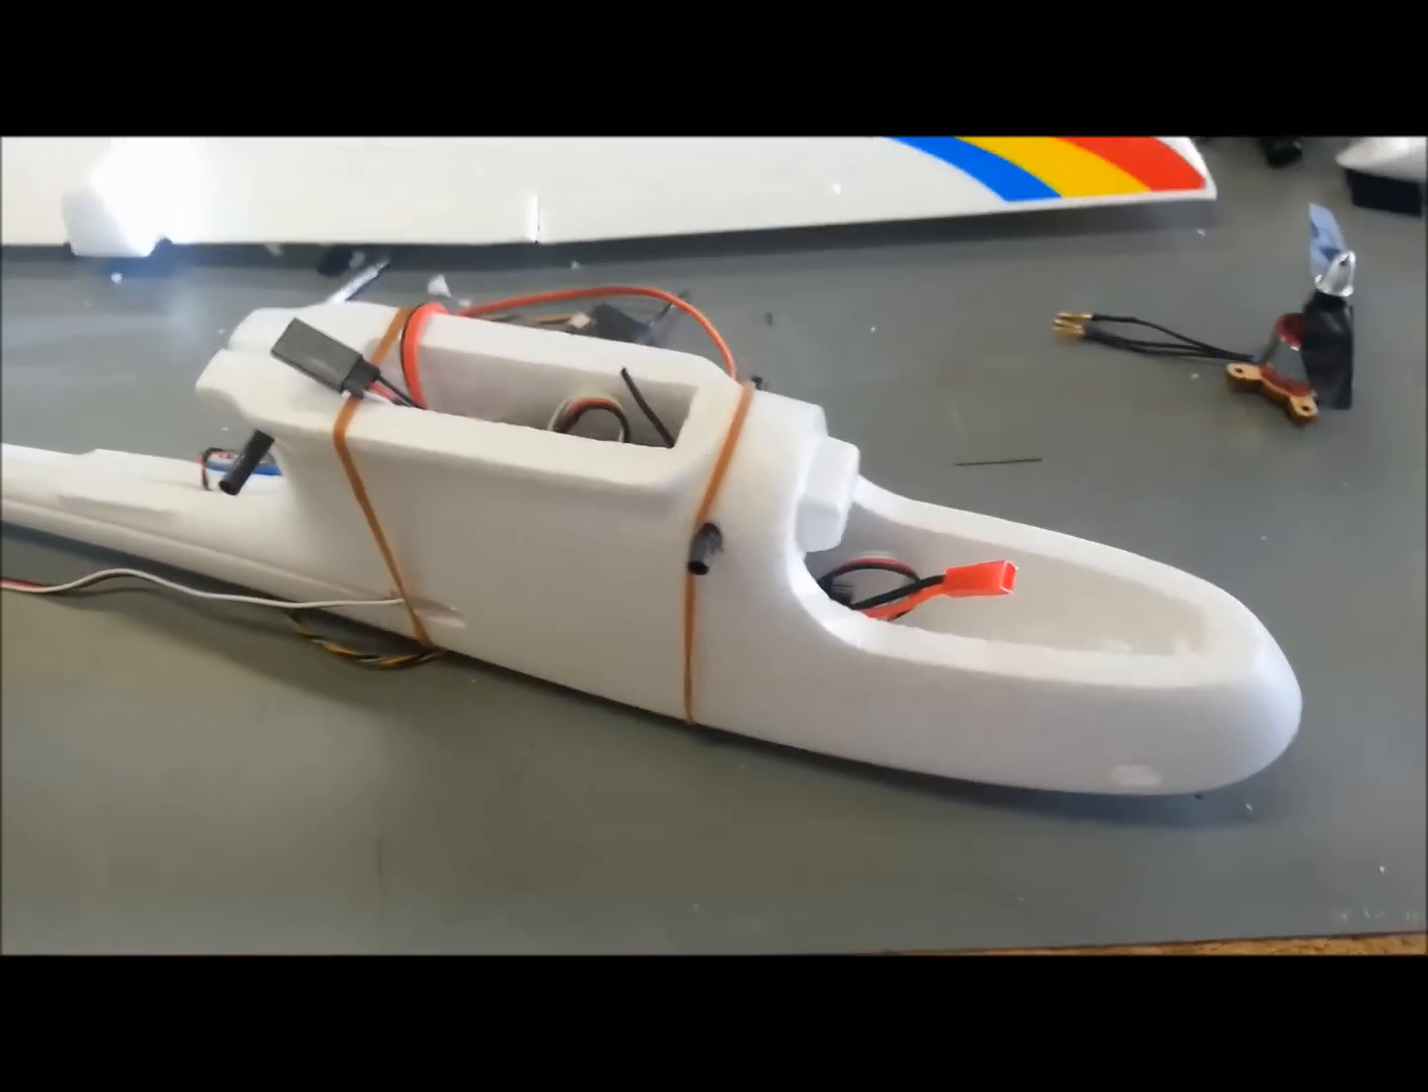Alright, I've got the two halves closed up and put together.